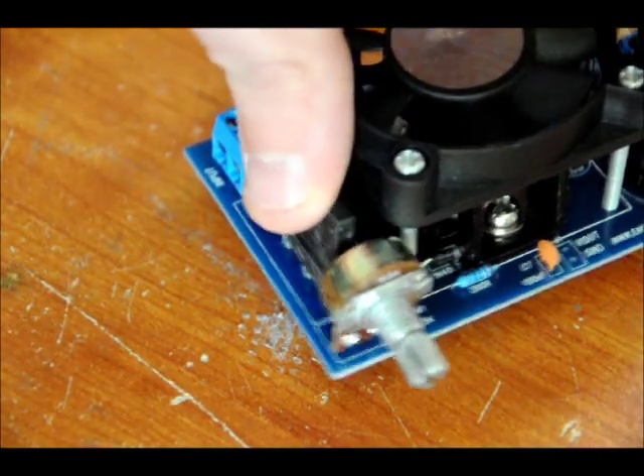So now we are done, with exception to putting on the resistor knob.